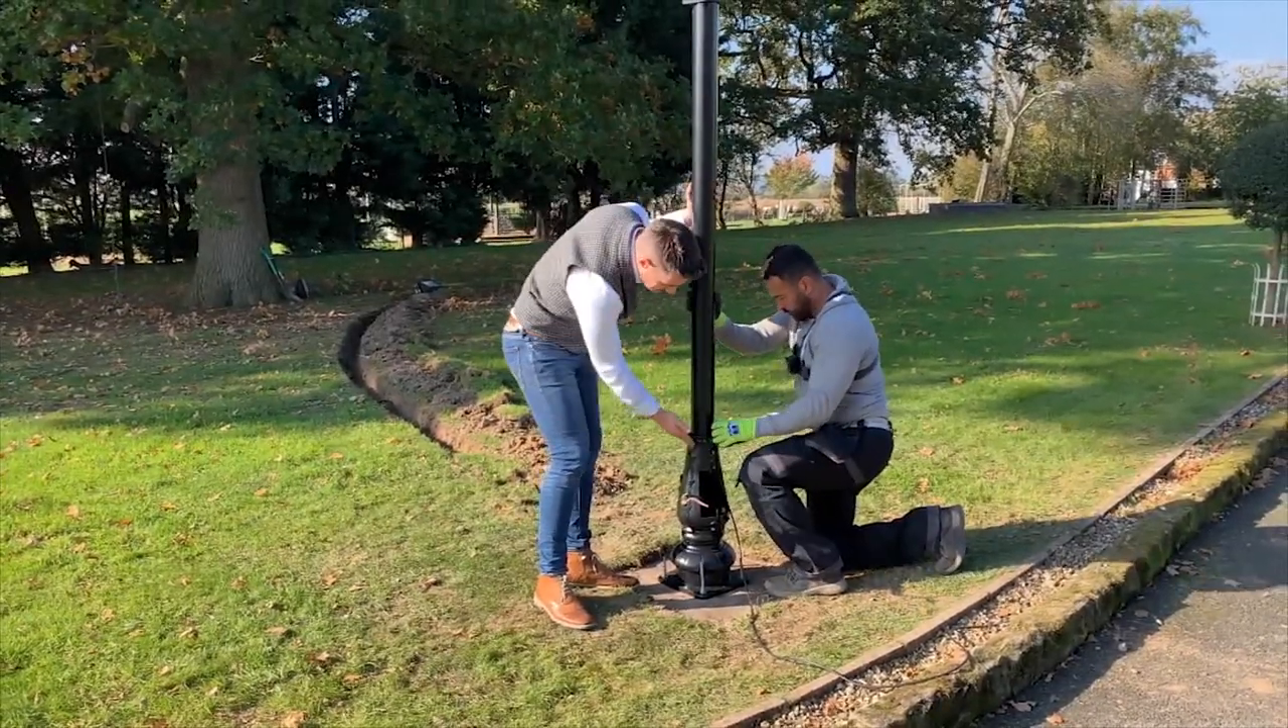So we've lifted our lamppost column up. We've slid it into our lamppost base.